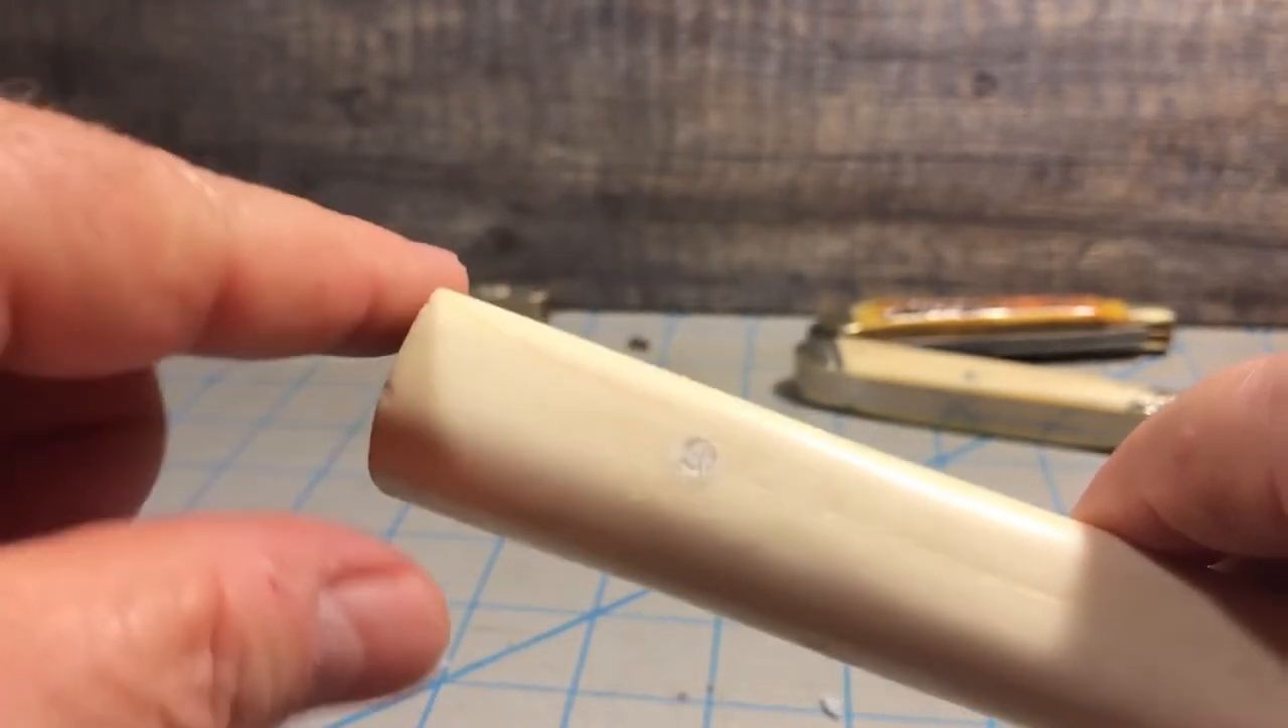I've got the pin in place.